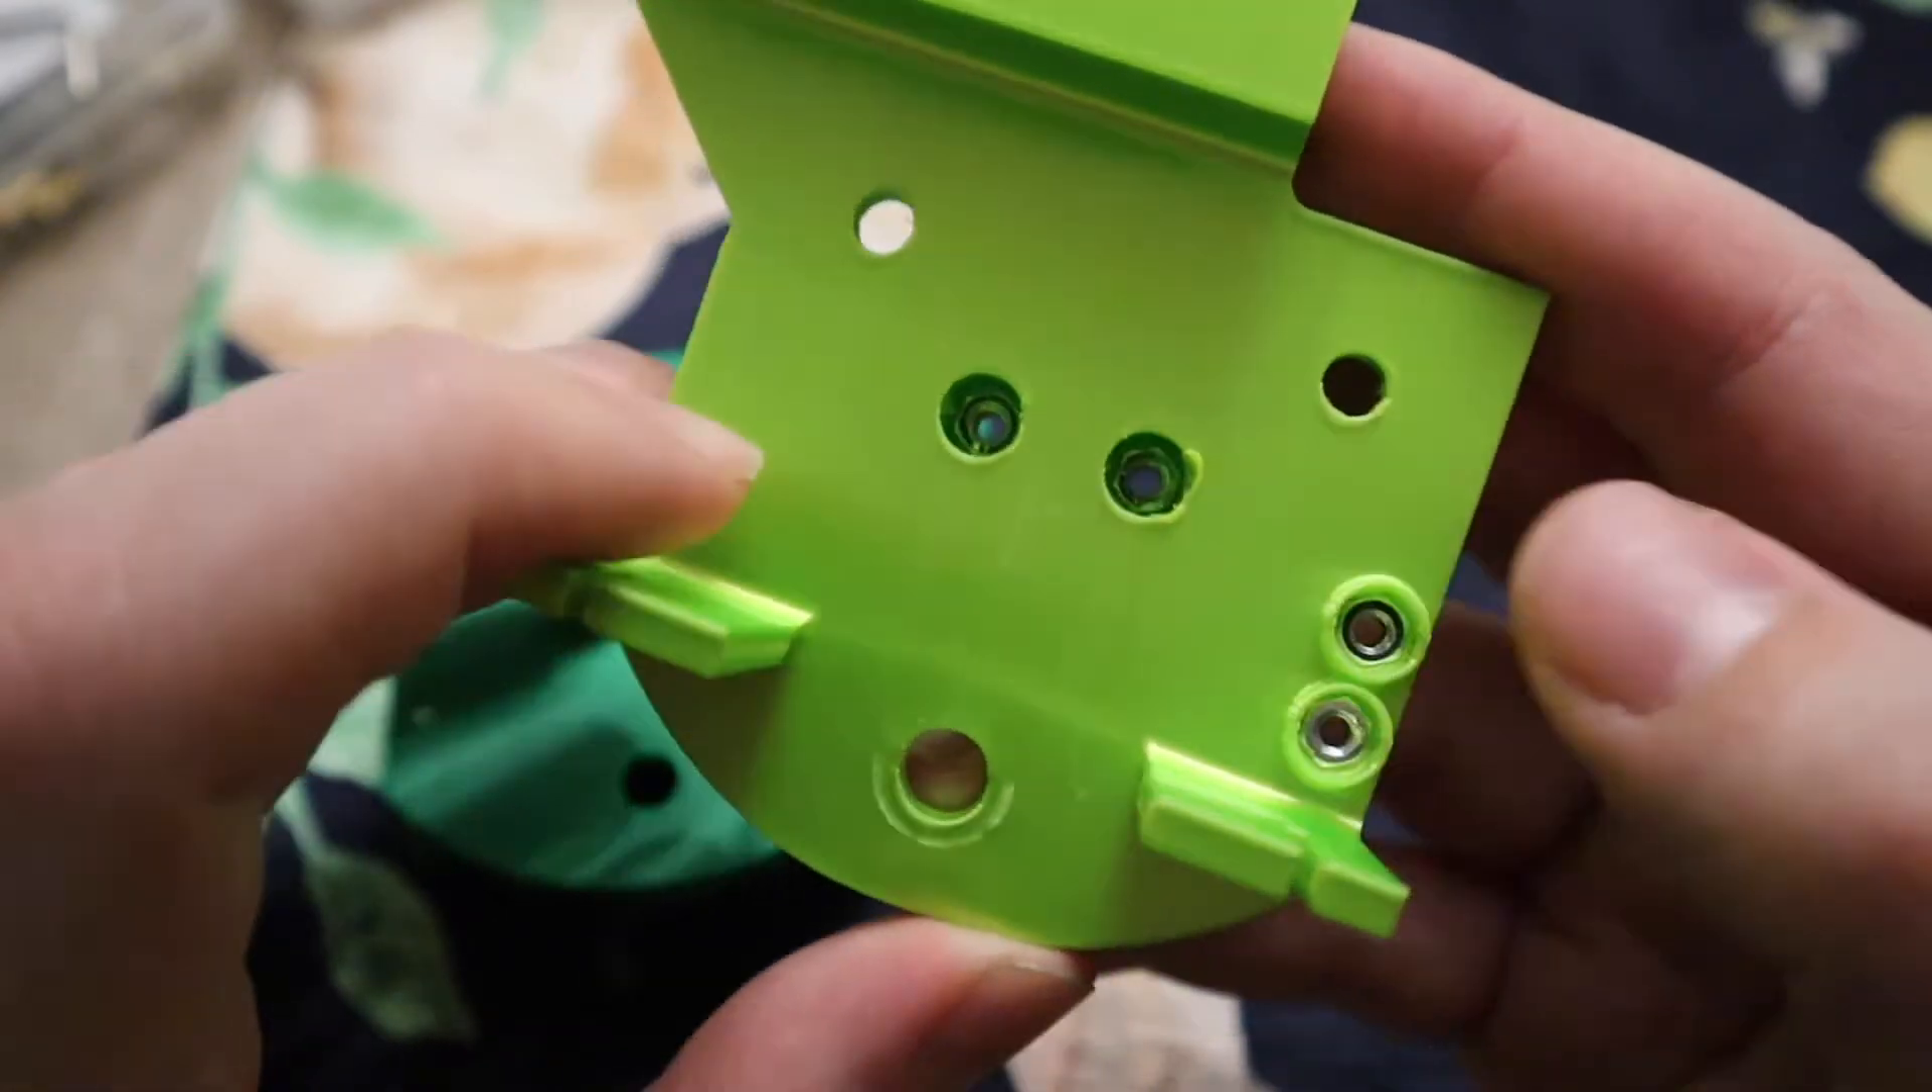And here it just shows that the nuts are embedded into the 3D print and it worked out really well.